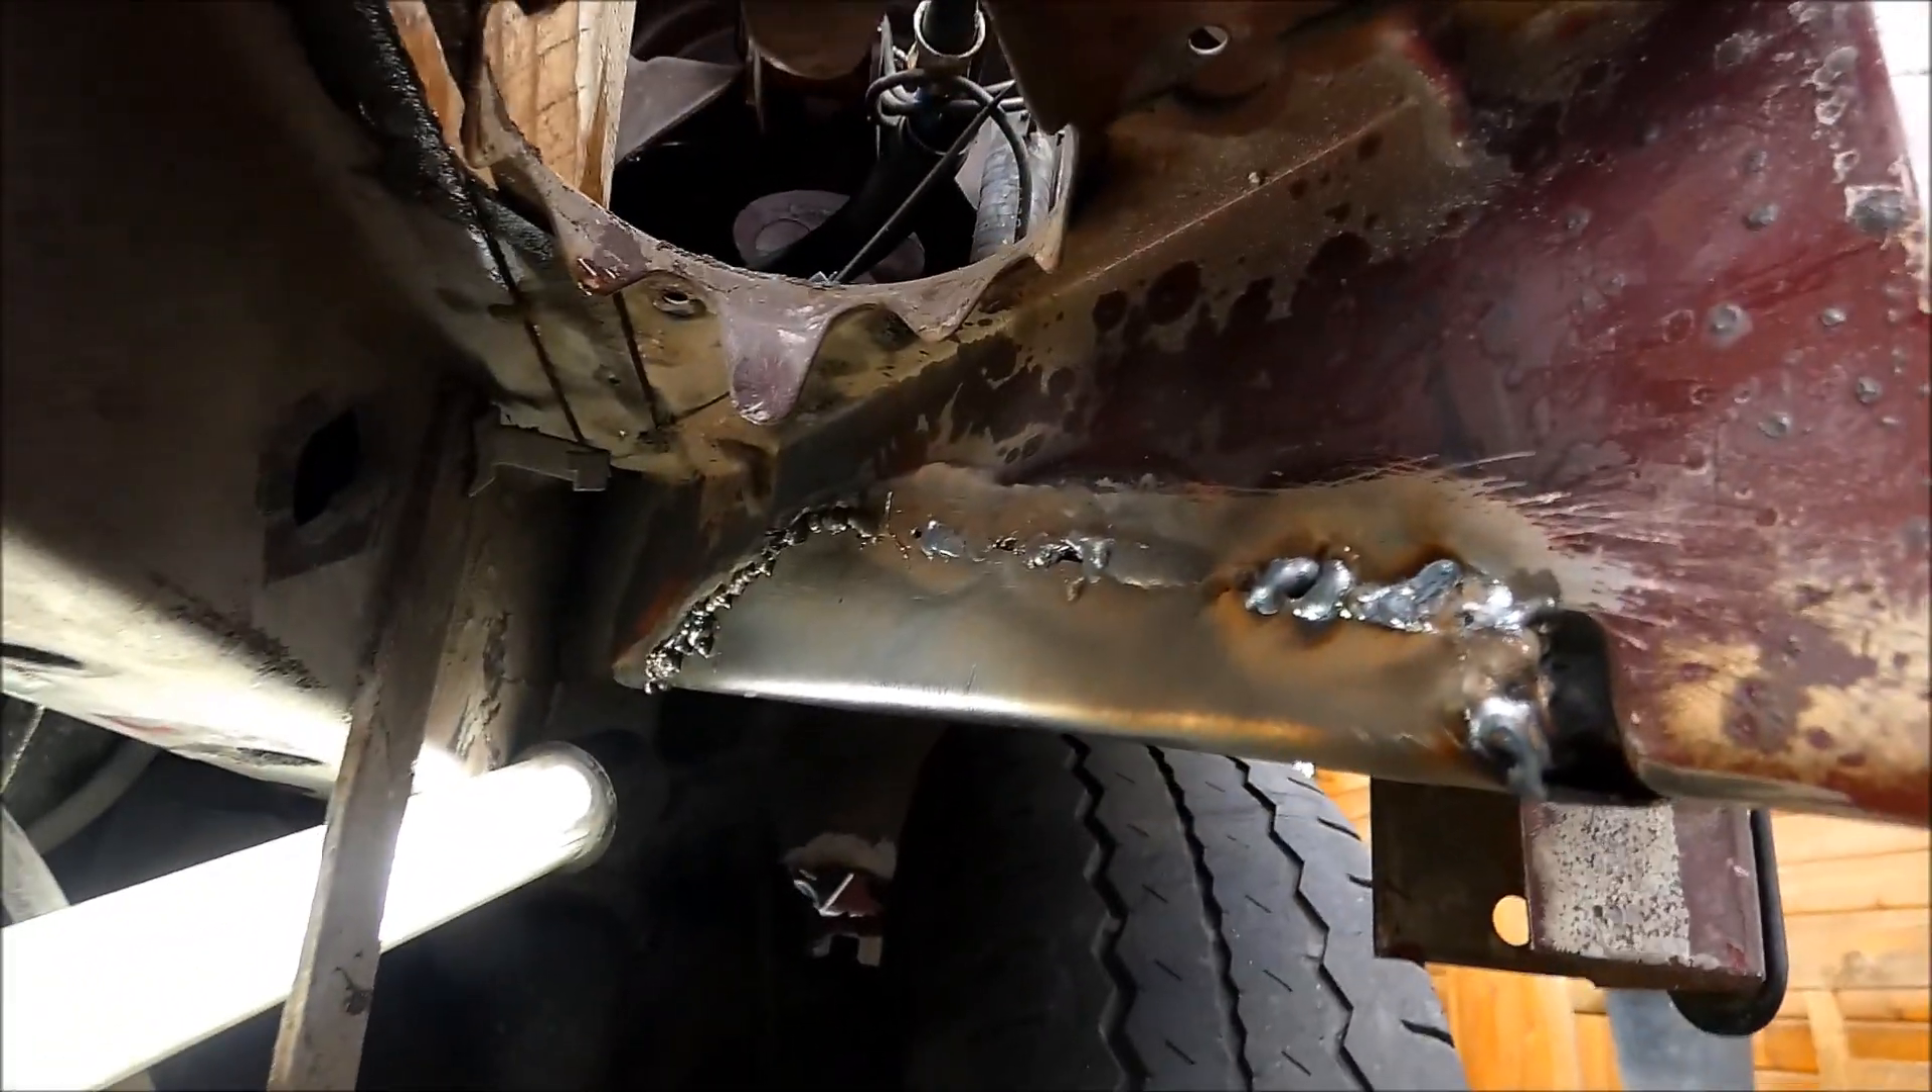Ich habe das Blech jetzt hier auf der Seite mal angeschweißt.